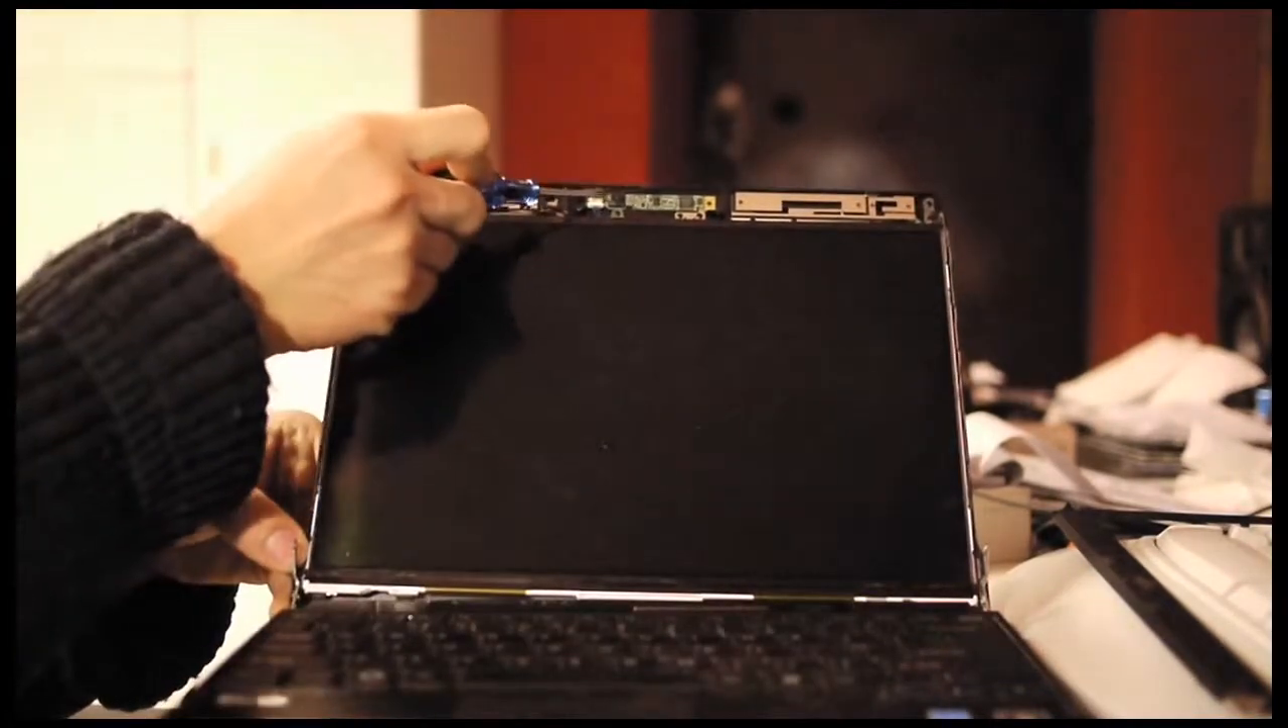And the frame should come off at this point. And now the LED panel is exposed.